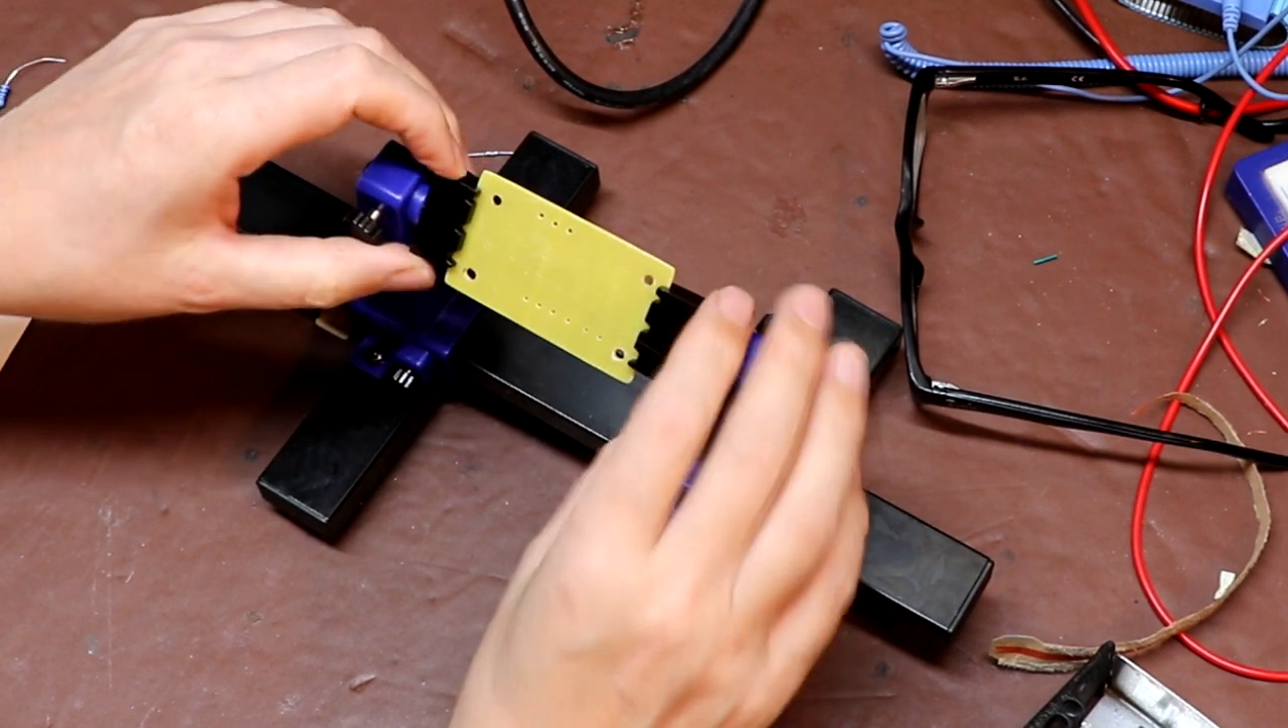Well as you can see i've taken the circuit board that we've just made and uh i've just clamped it down into my little assembly jig.